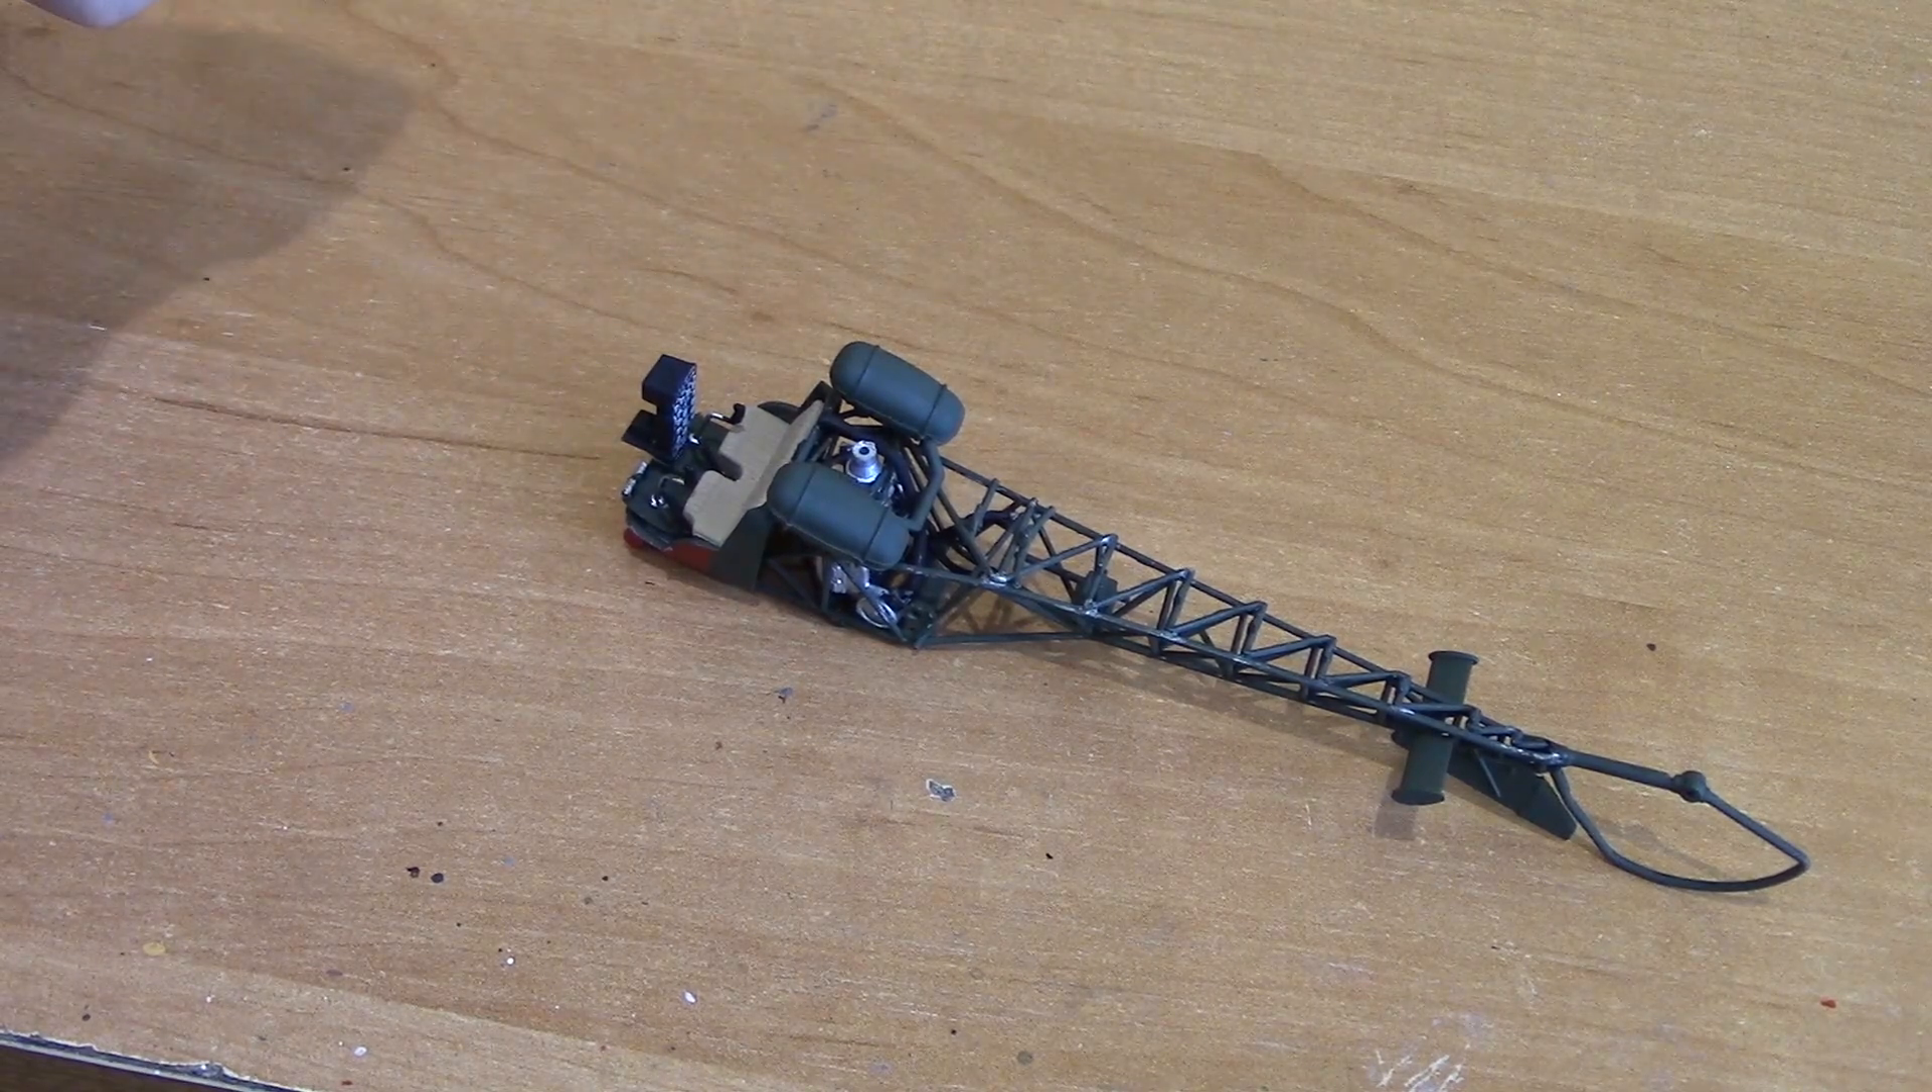Поставил топливные баки на свое место. Все стало хорошо.